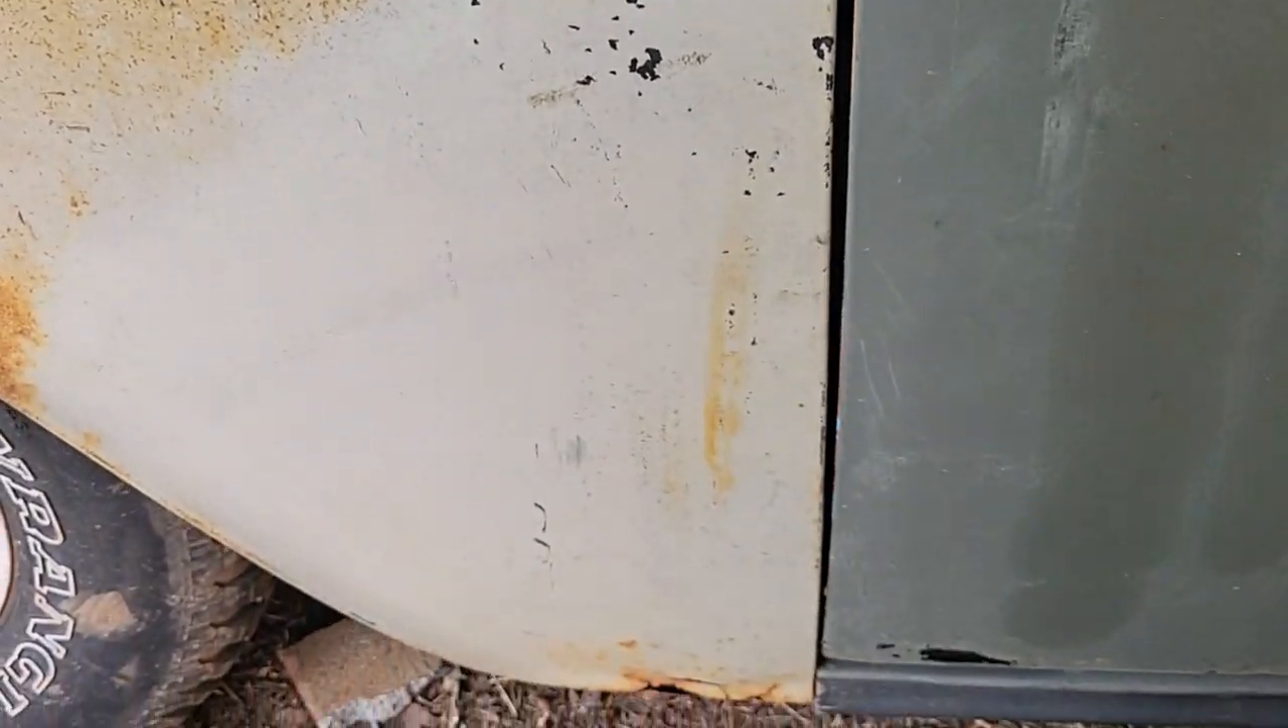See even the door gap ain't too bad.